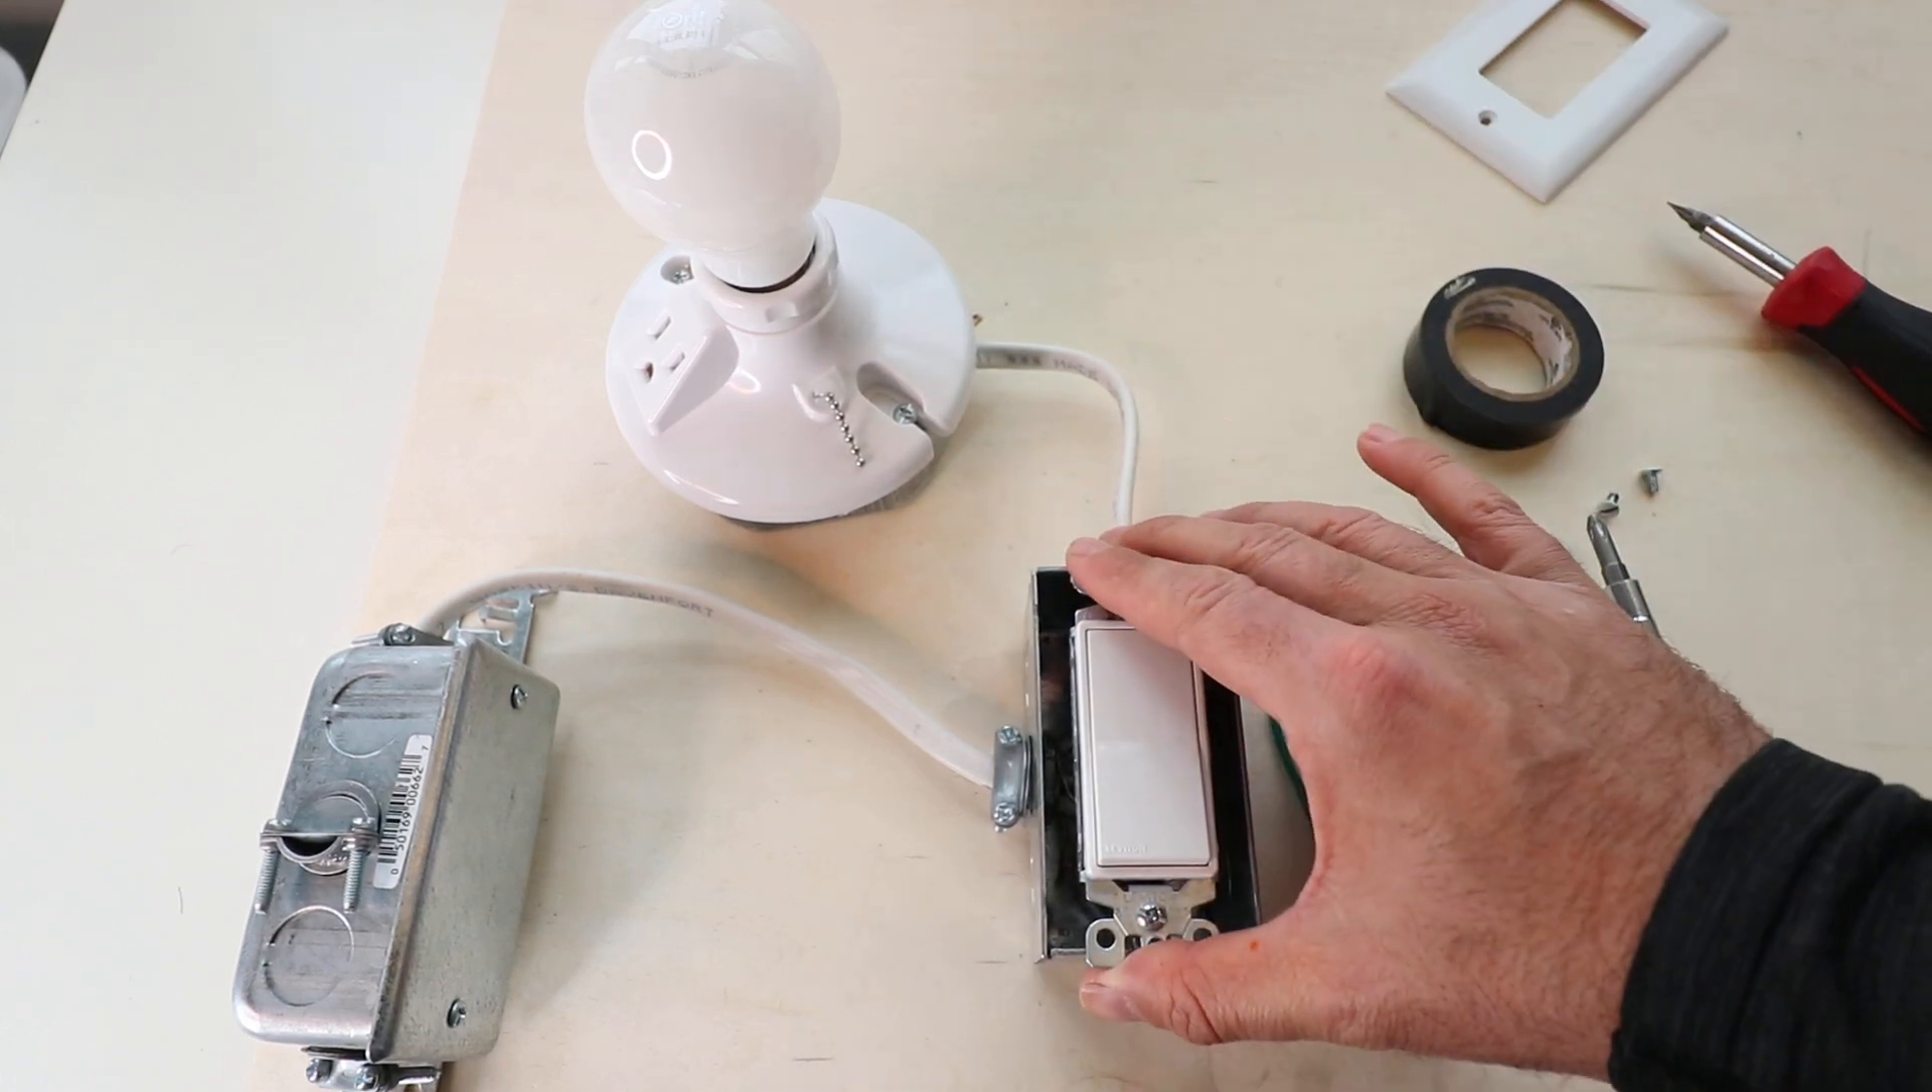So now you've got the cover plate off and next thing we're going to do is remove the light switch.